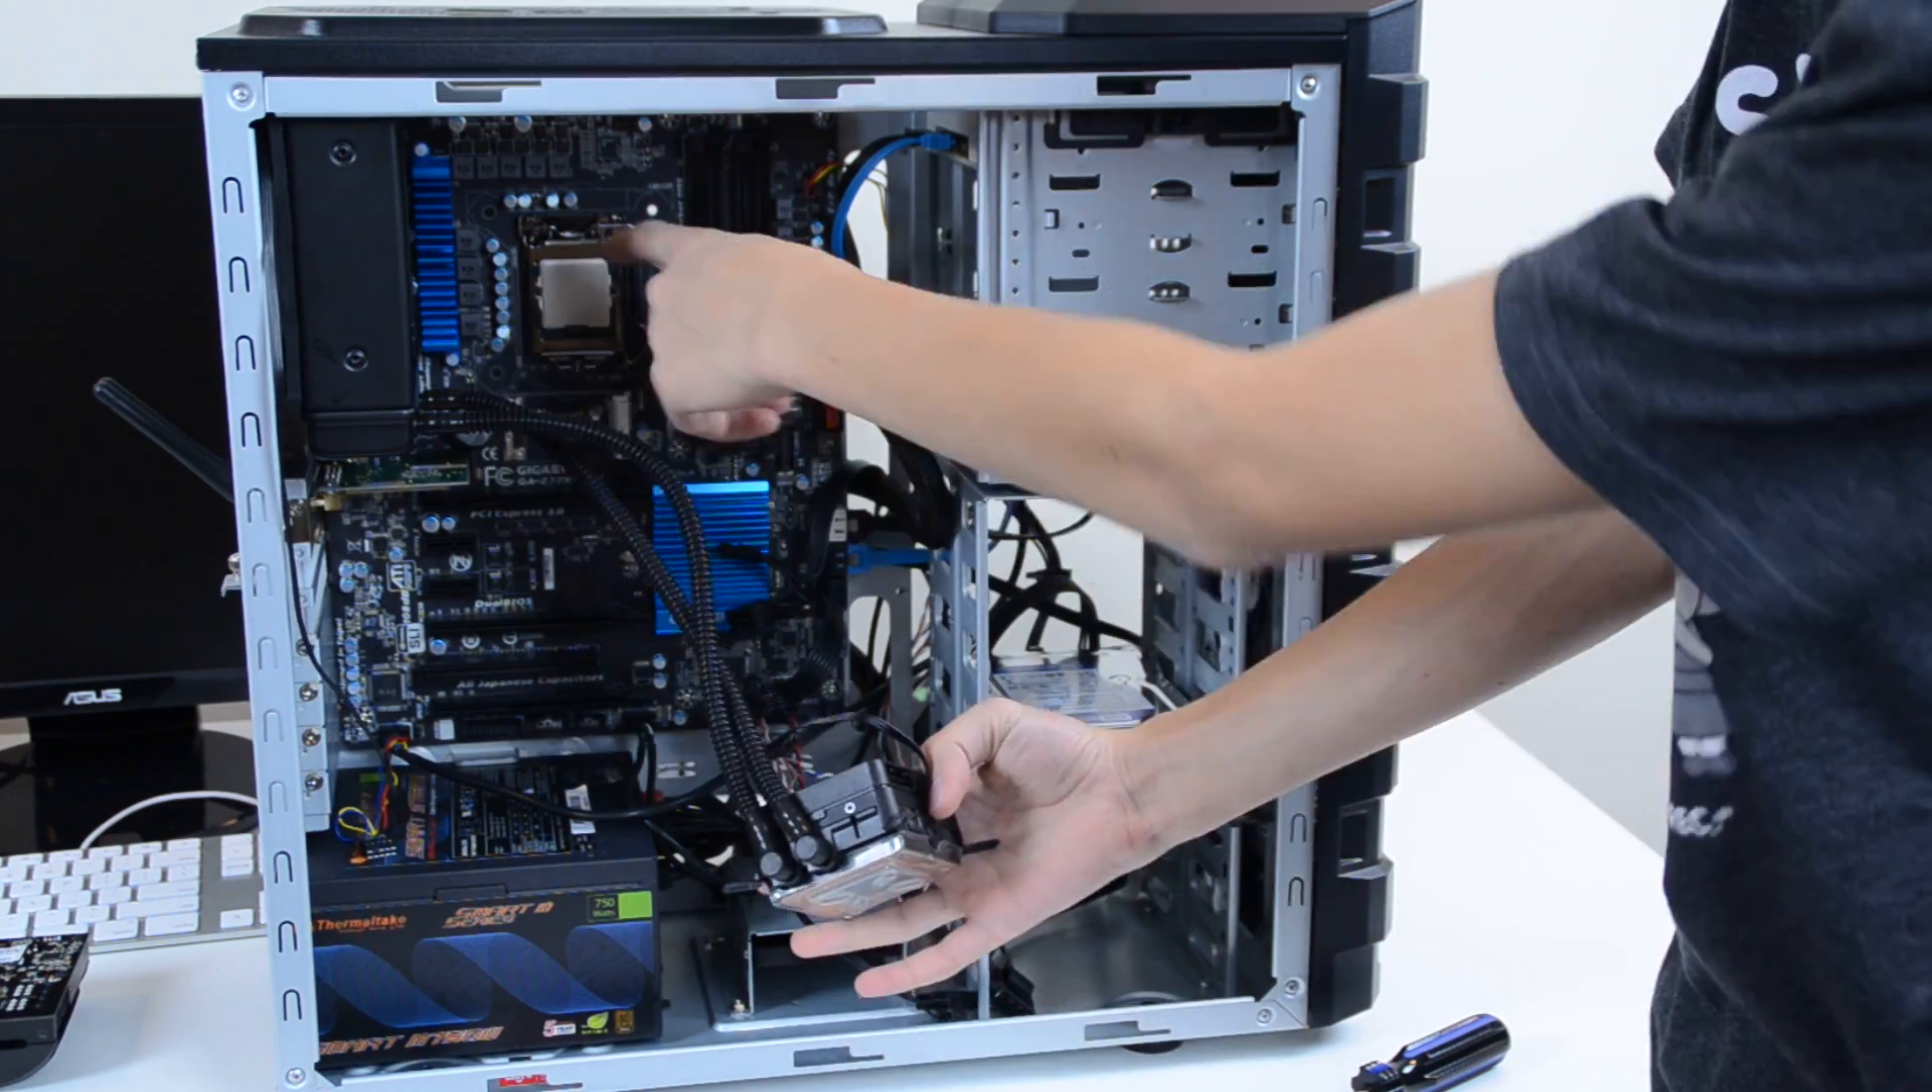Um, we still have our cooler hanging right here that we need to attach to our CPU.